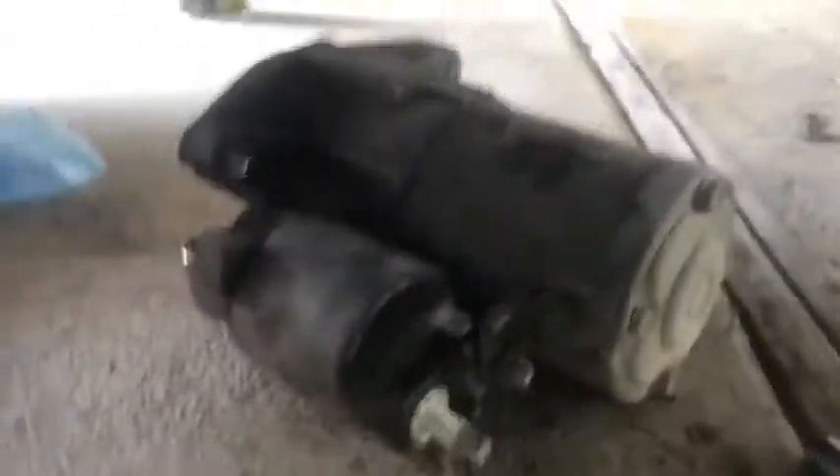And then now our starter. It's completely removed.